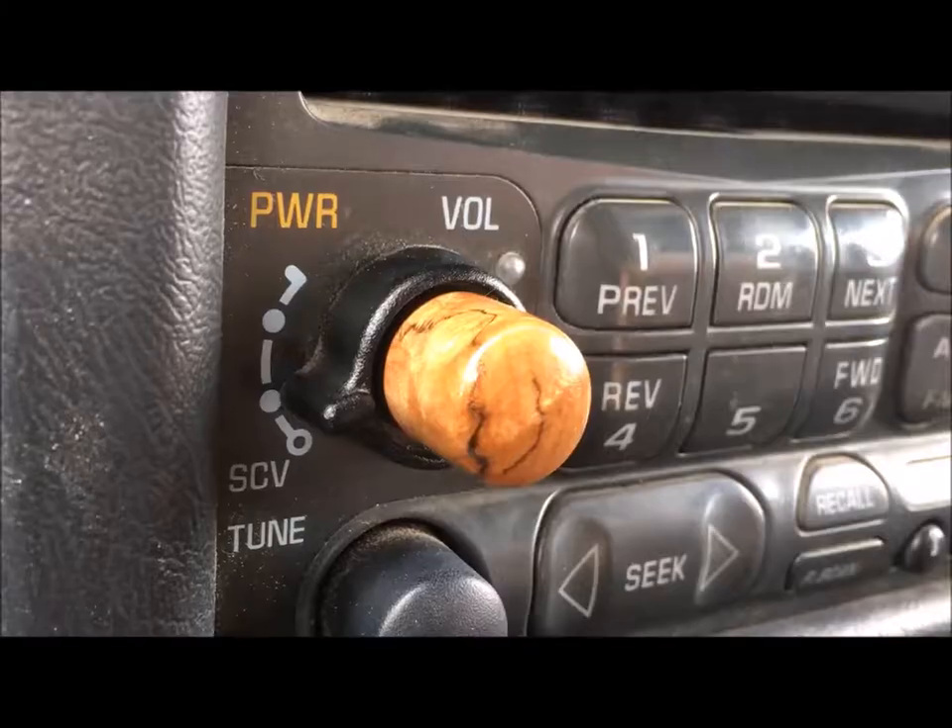Here's the final product on the car stereo.